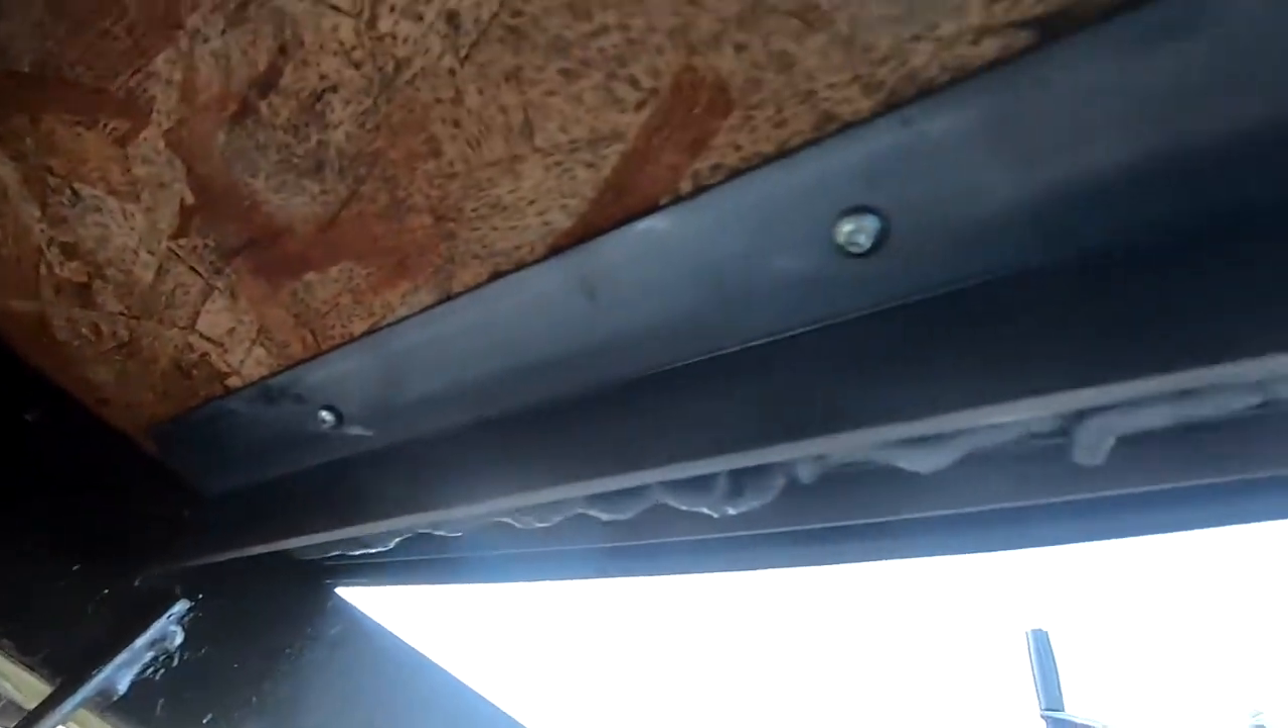I've installed the angle, so now when I go to install the insulation you won't see the other pink ugly side, just kind of nice hidden detail.